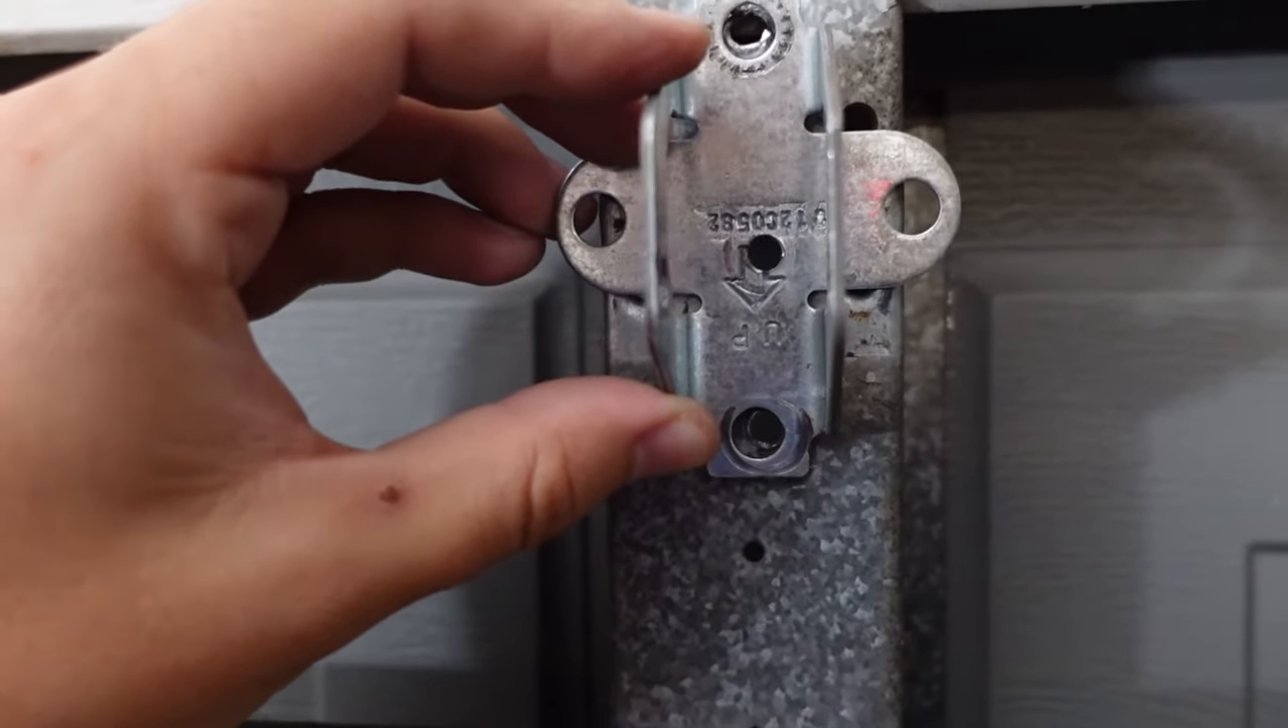You can see that these are the three holes that line up and as you see arrow pointing down, it looks like they mounted it upside down.